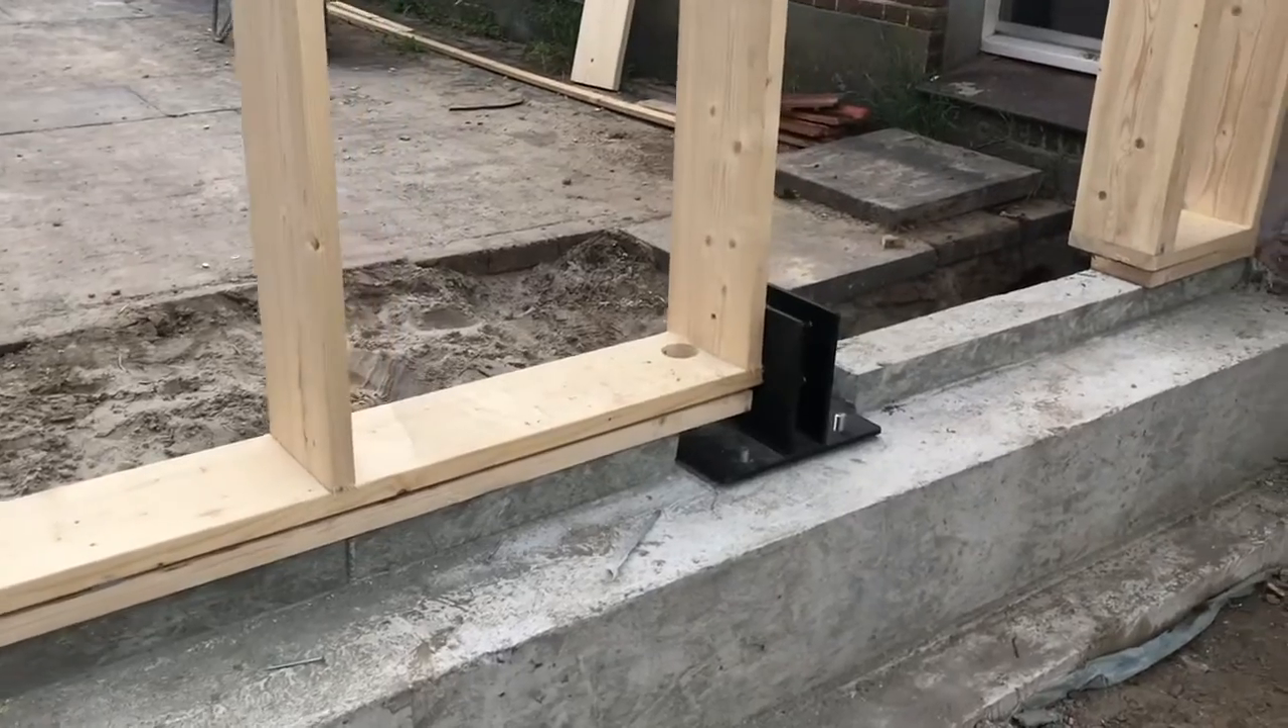Vincent heeft hier de platen alvast gemonteerd waar de balken op komen te staan waar de keukendak zo meteen op rust.